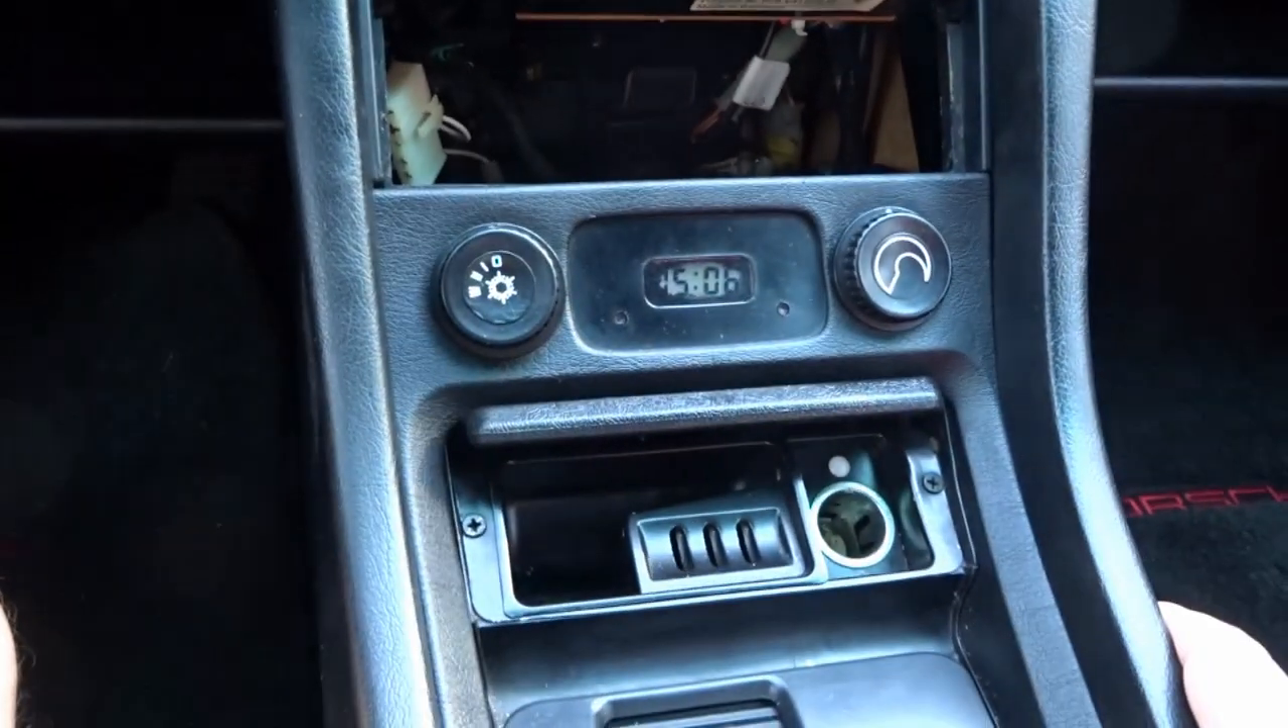I already have the radio out on this car because I have another project I'm working on with that.